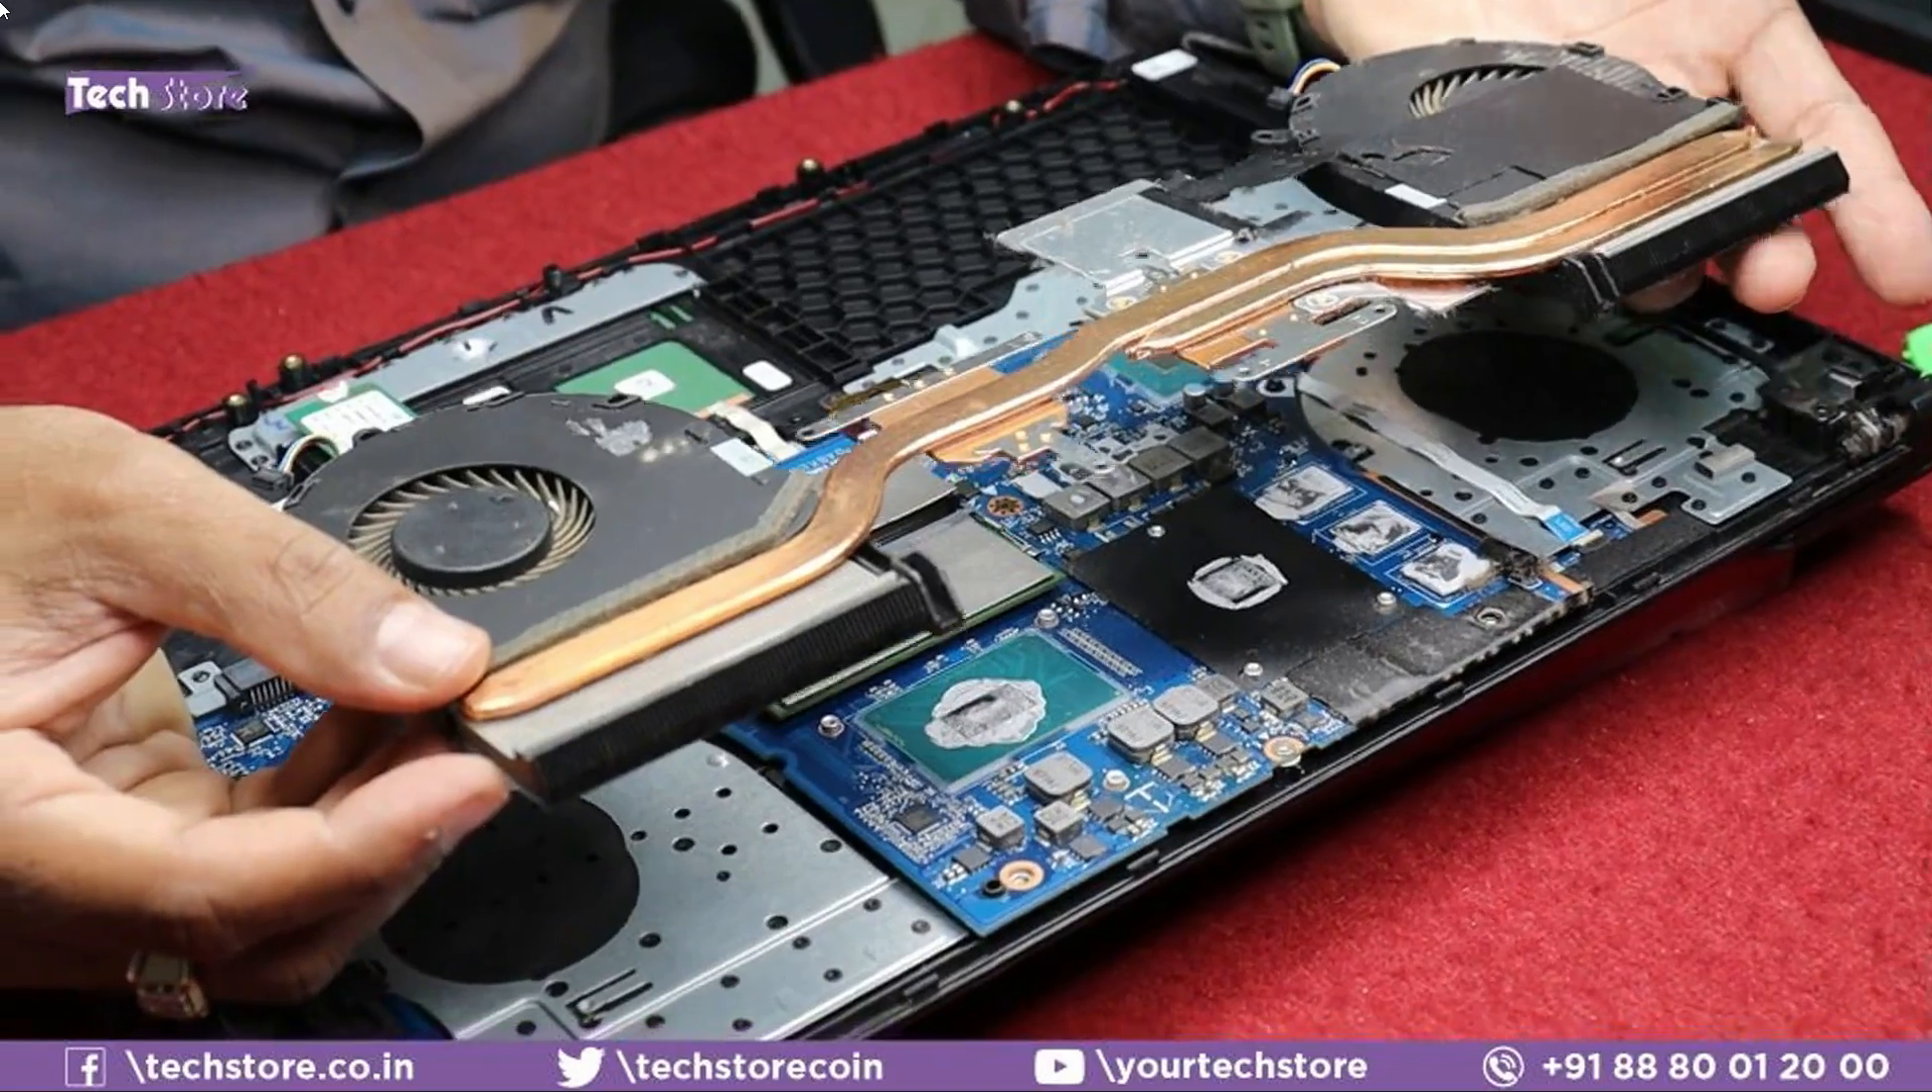The entire assembly of the heat sink as well as the processor fan is off now.